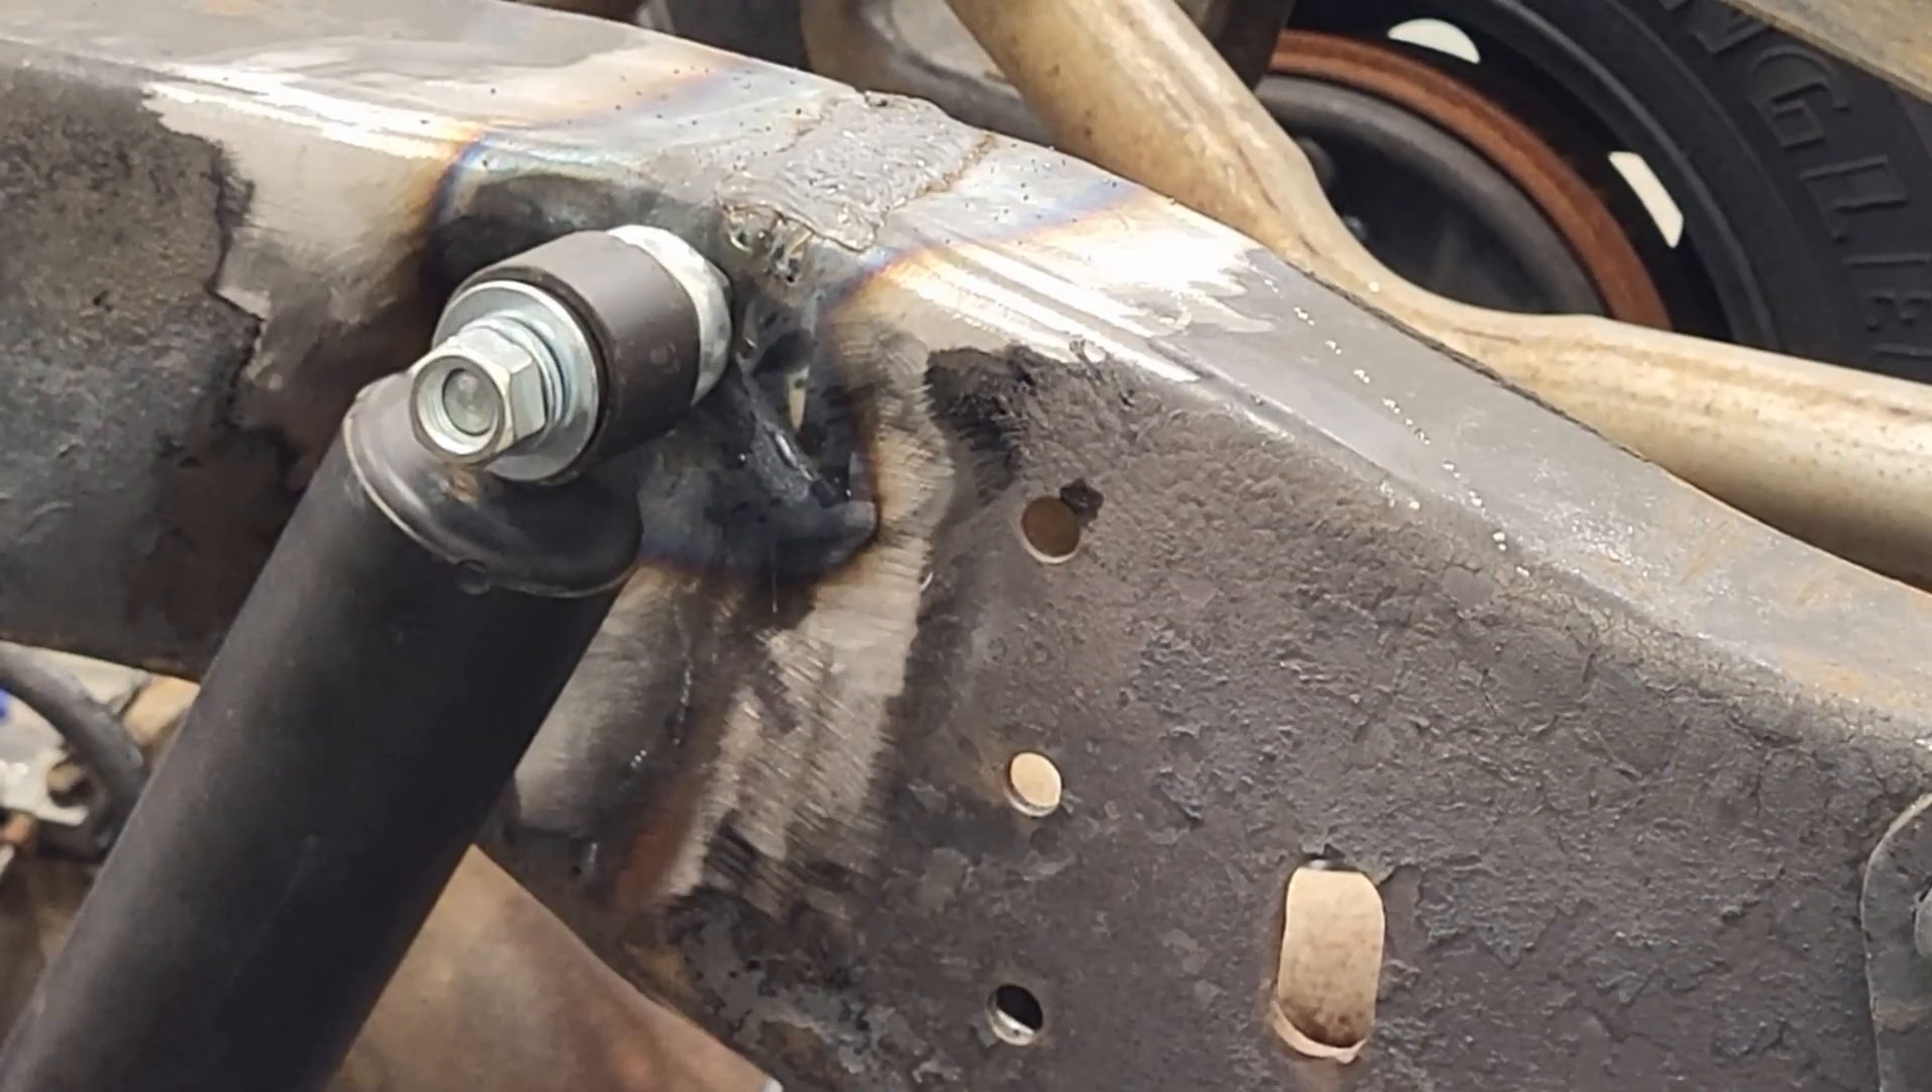And here's our shock. Washer. Spring washer. Nut. And it fits.